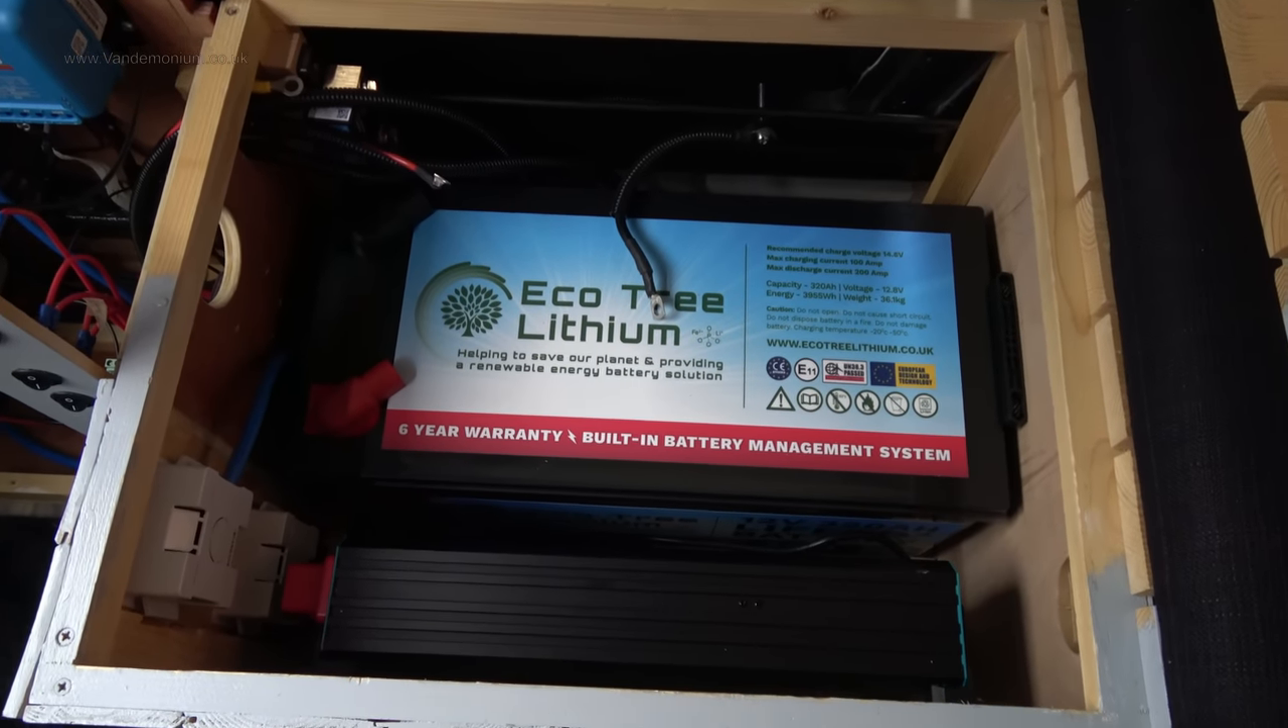I did manage as you can see to get the battery in where the old one was by taking out the old divider and it's a little bit awkward to get into that space.